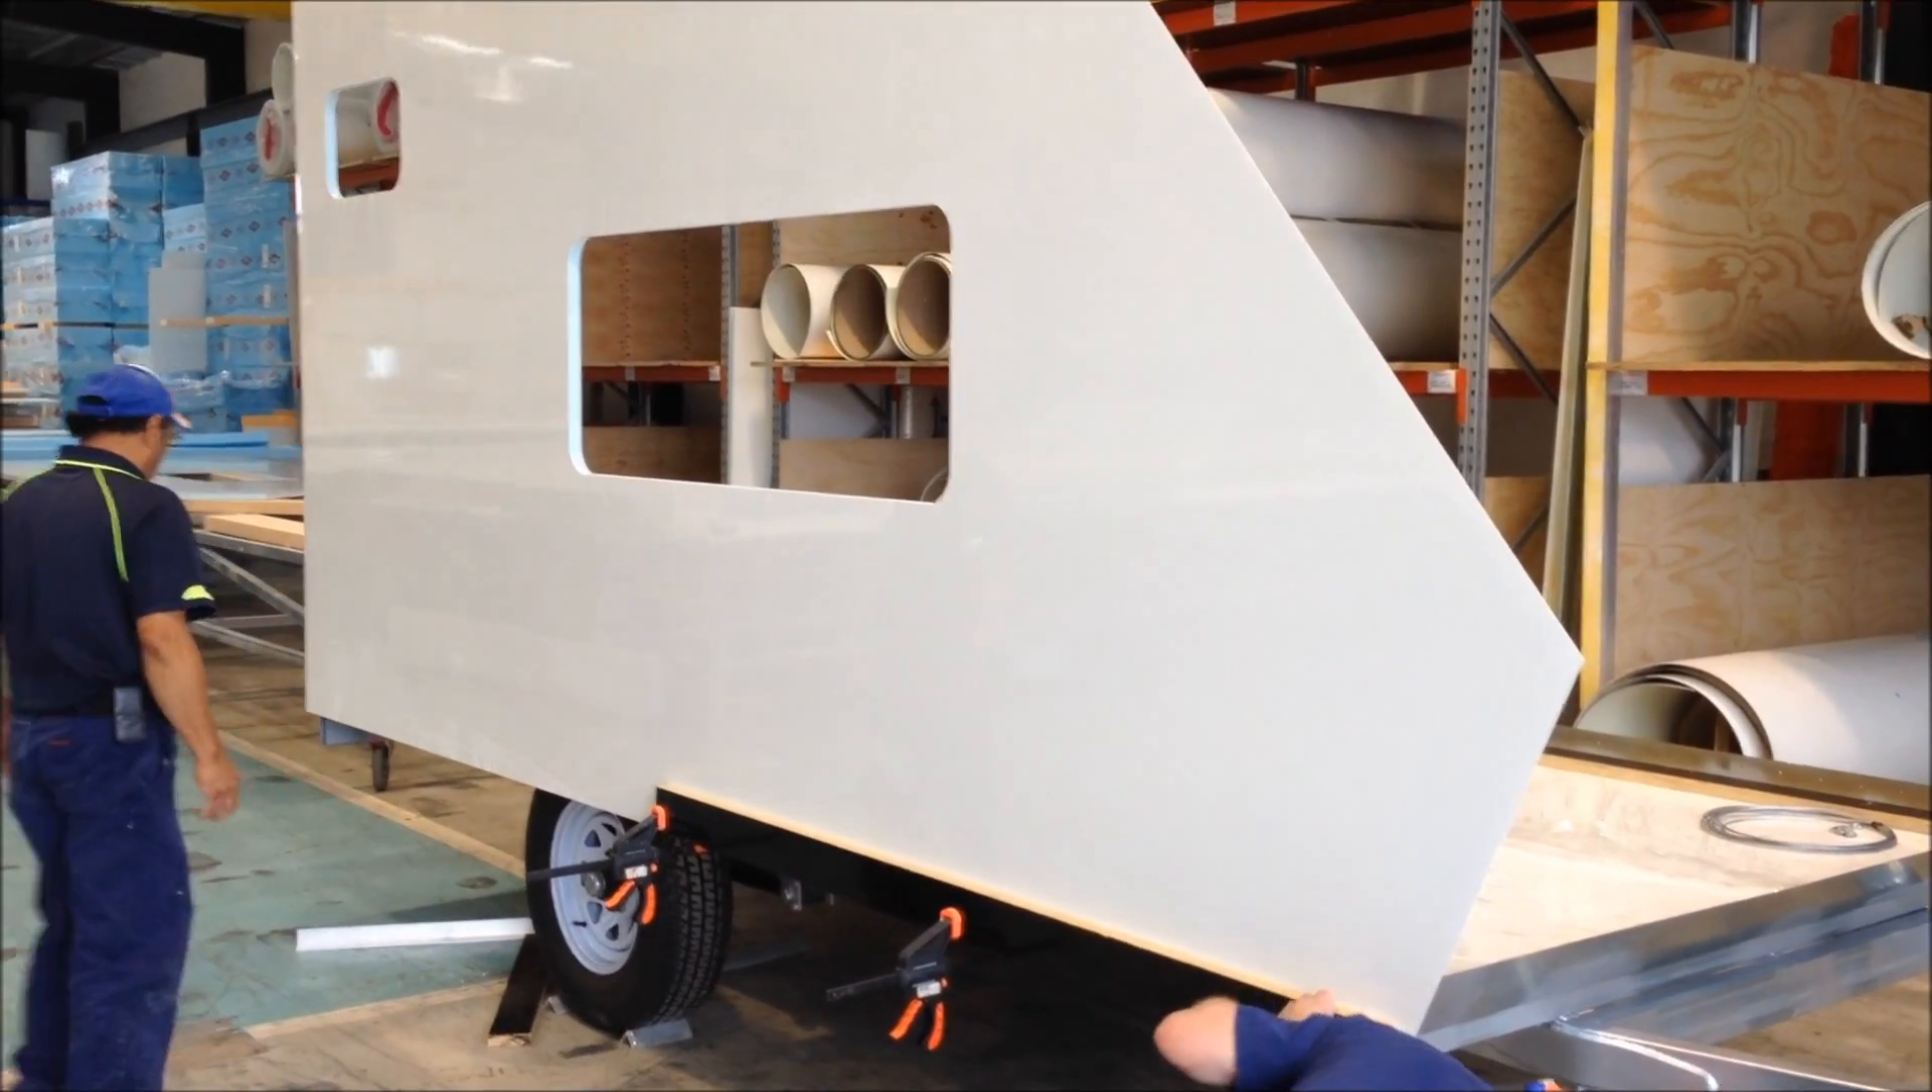Okay, so we've got this driver's side wall stood.